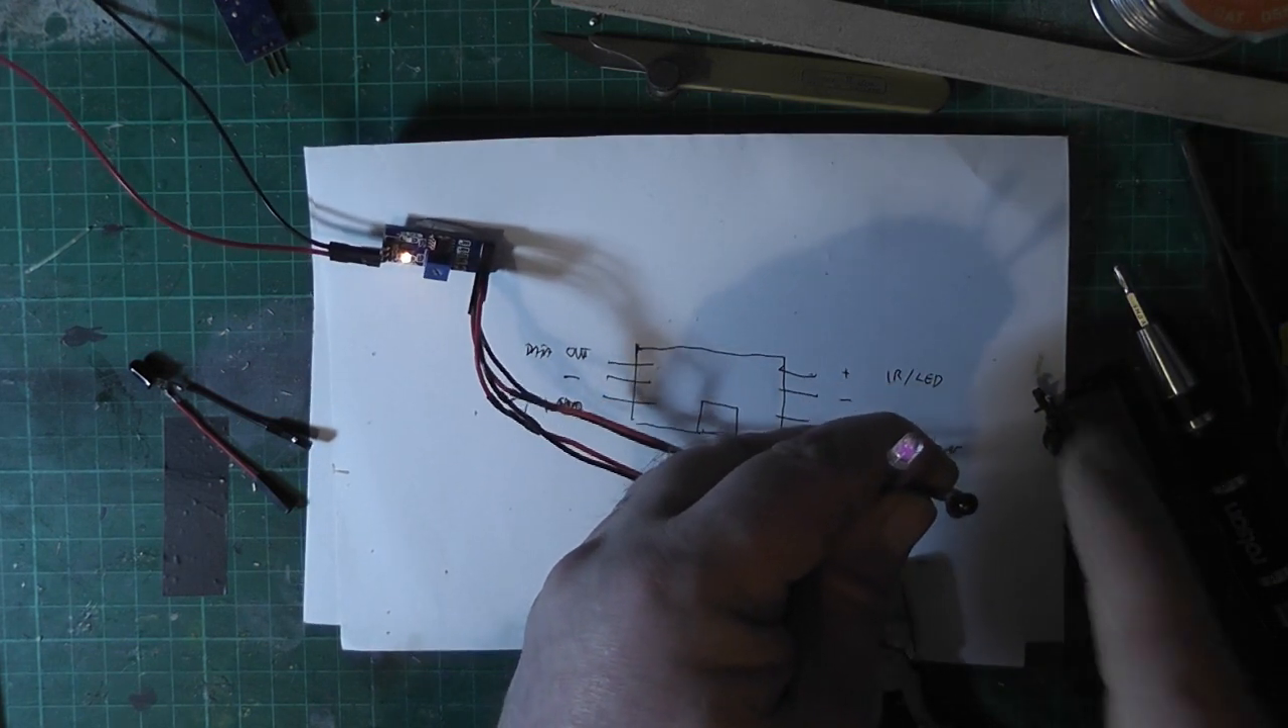Right so i've just wired up these leads to the sensor and we'll make sure it works.